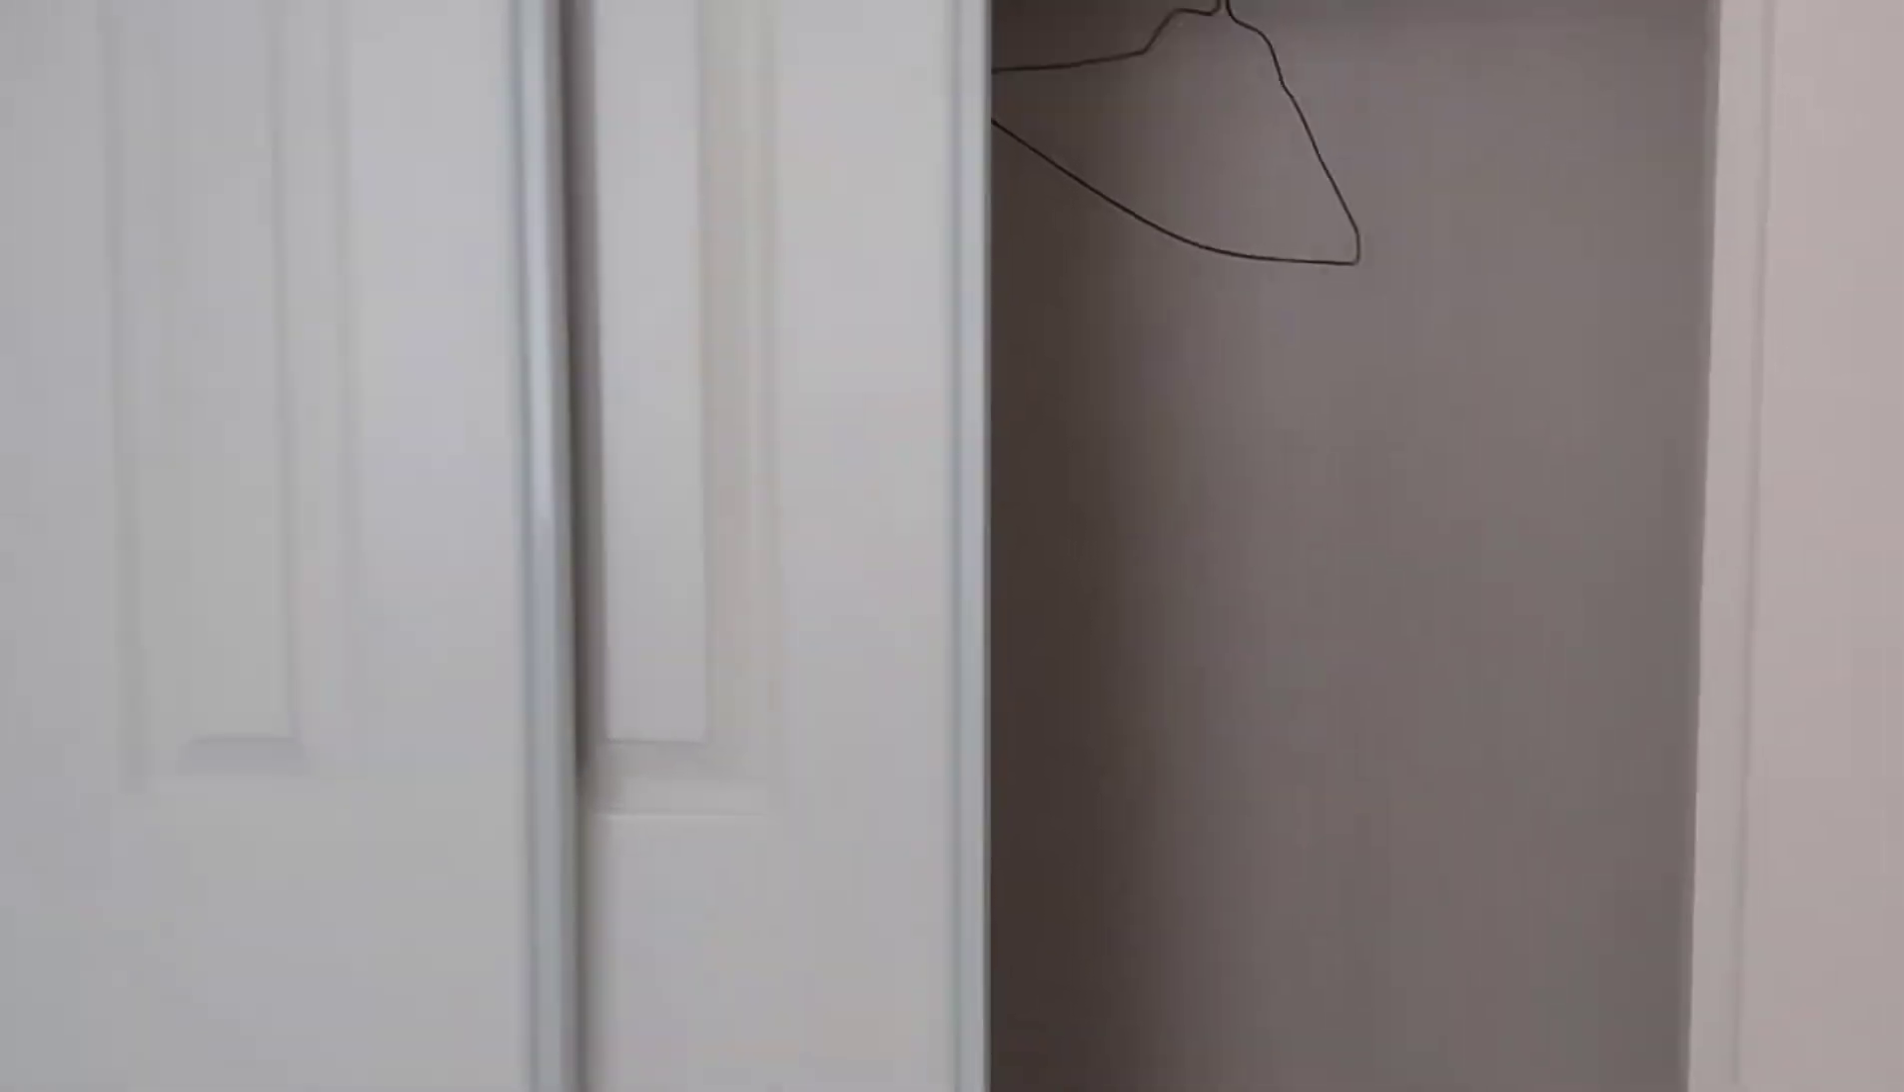Nailagay na din dito ang sliding door sa cabinet.